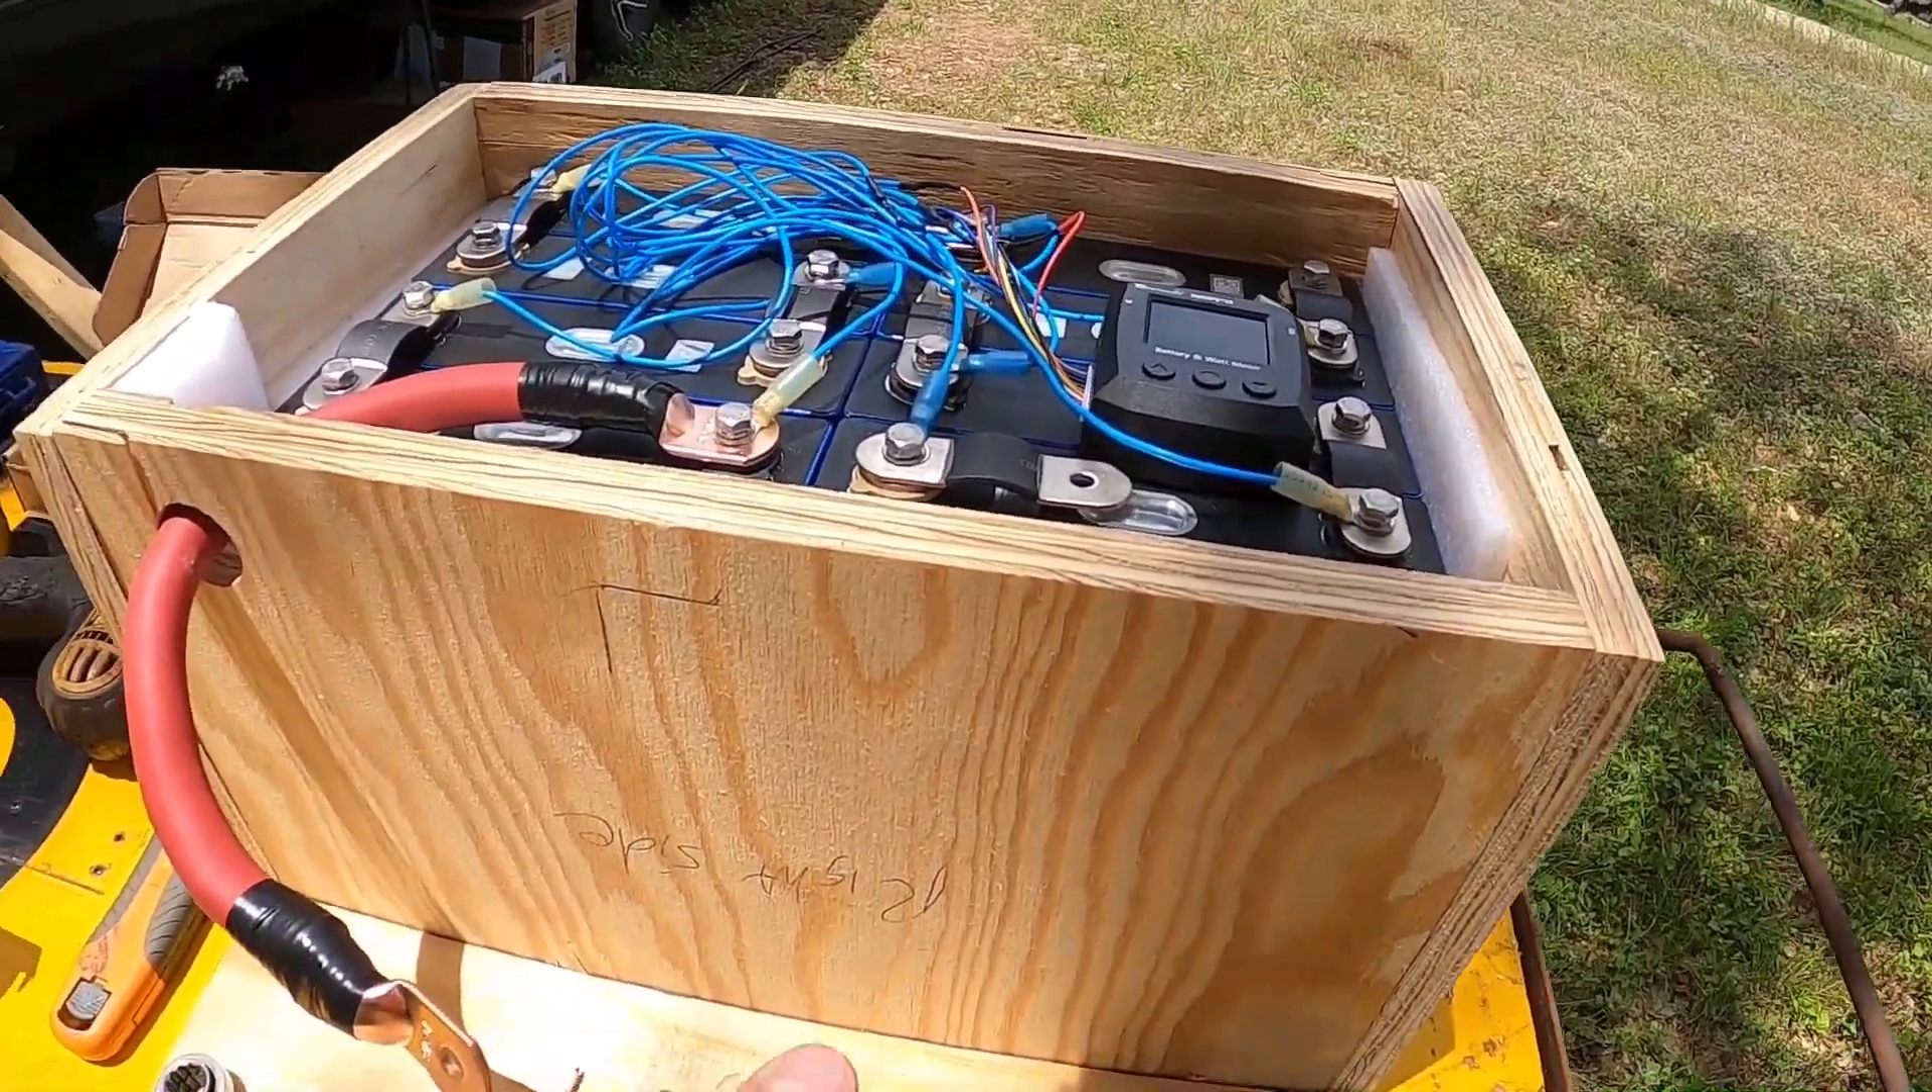We got a box built for my battery bank um I got a hole drilled for my main positive.